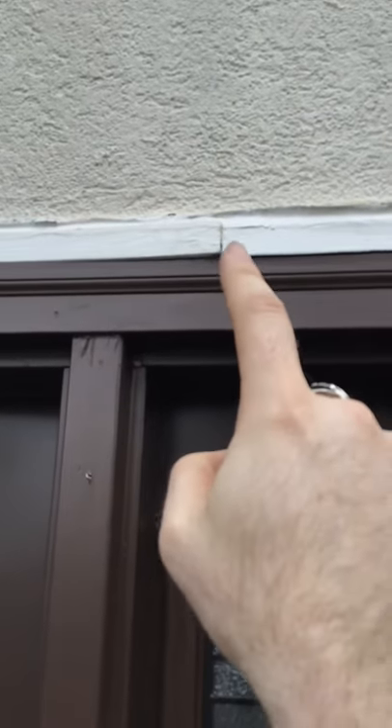They pieced in this trim piece look at this this is brand new see the gap in it that should be one continuous piece all the way across.